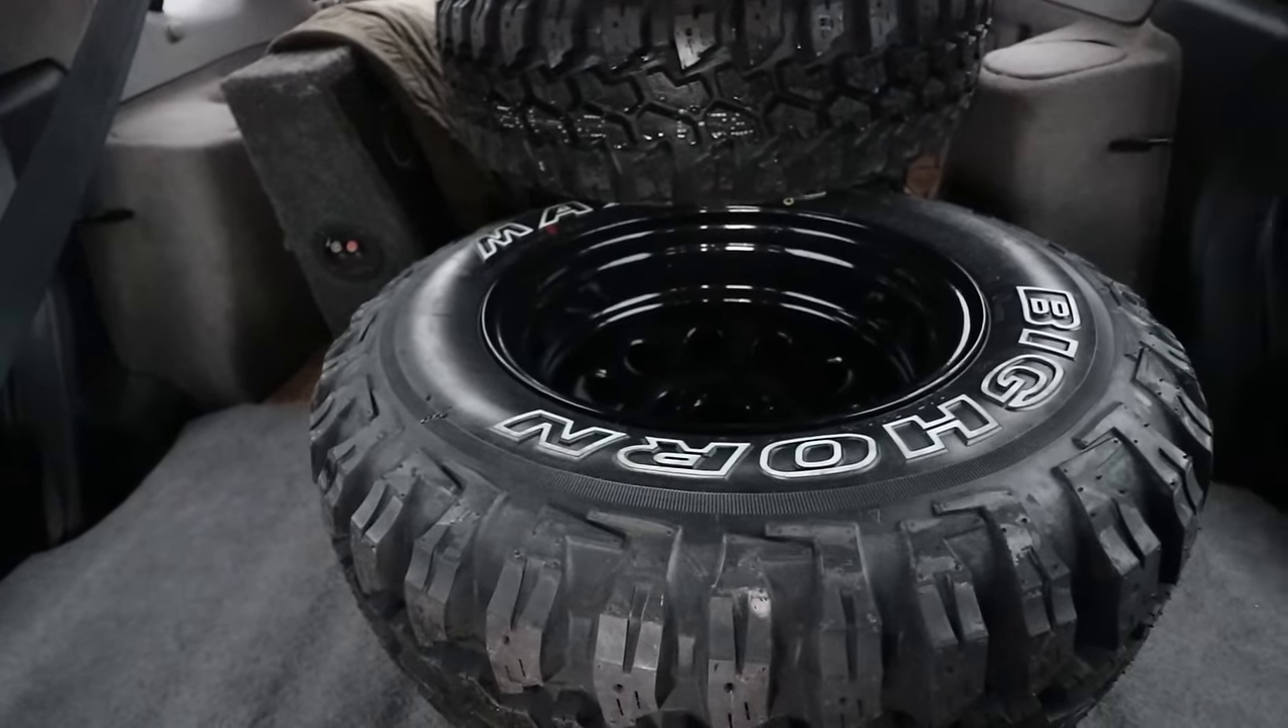That's awesome I'll be back within the hour to pick them up and the tires are mounted boys do those look Amazing I can't wait to get that on the car.